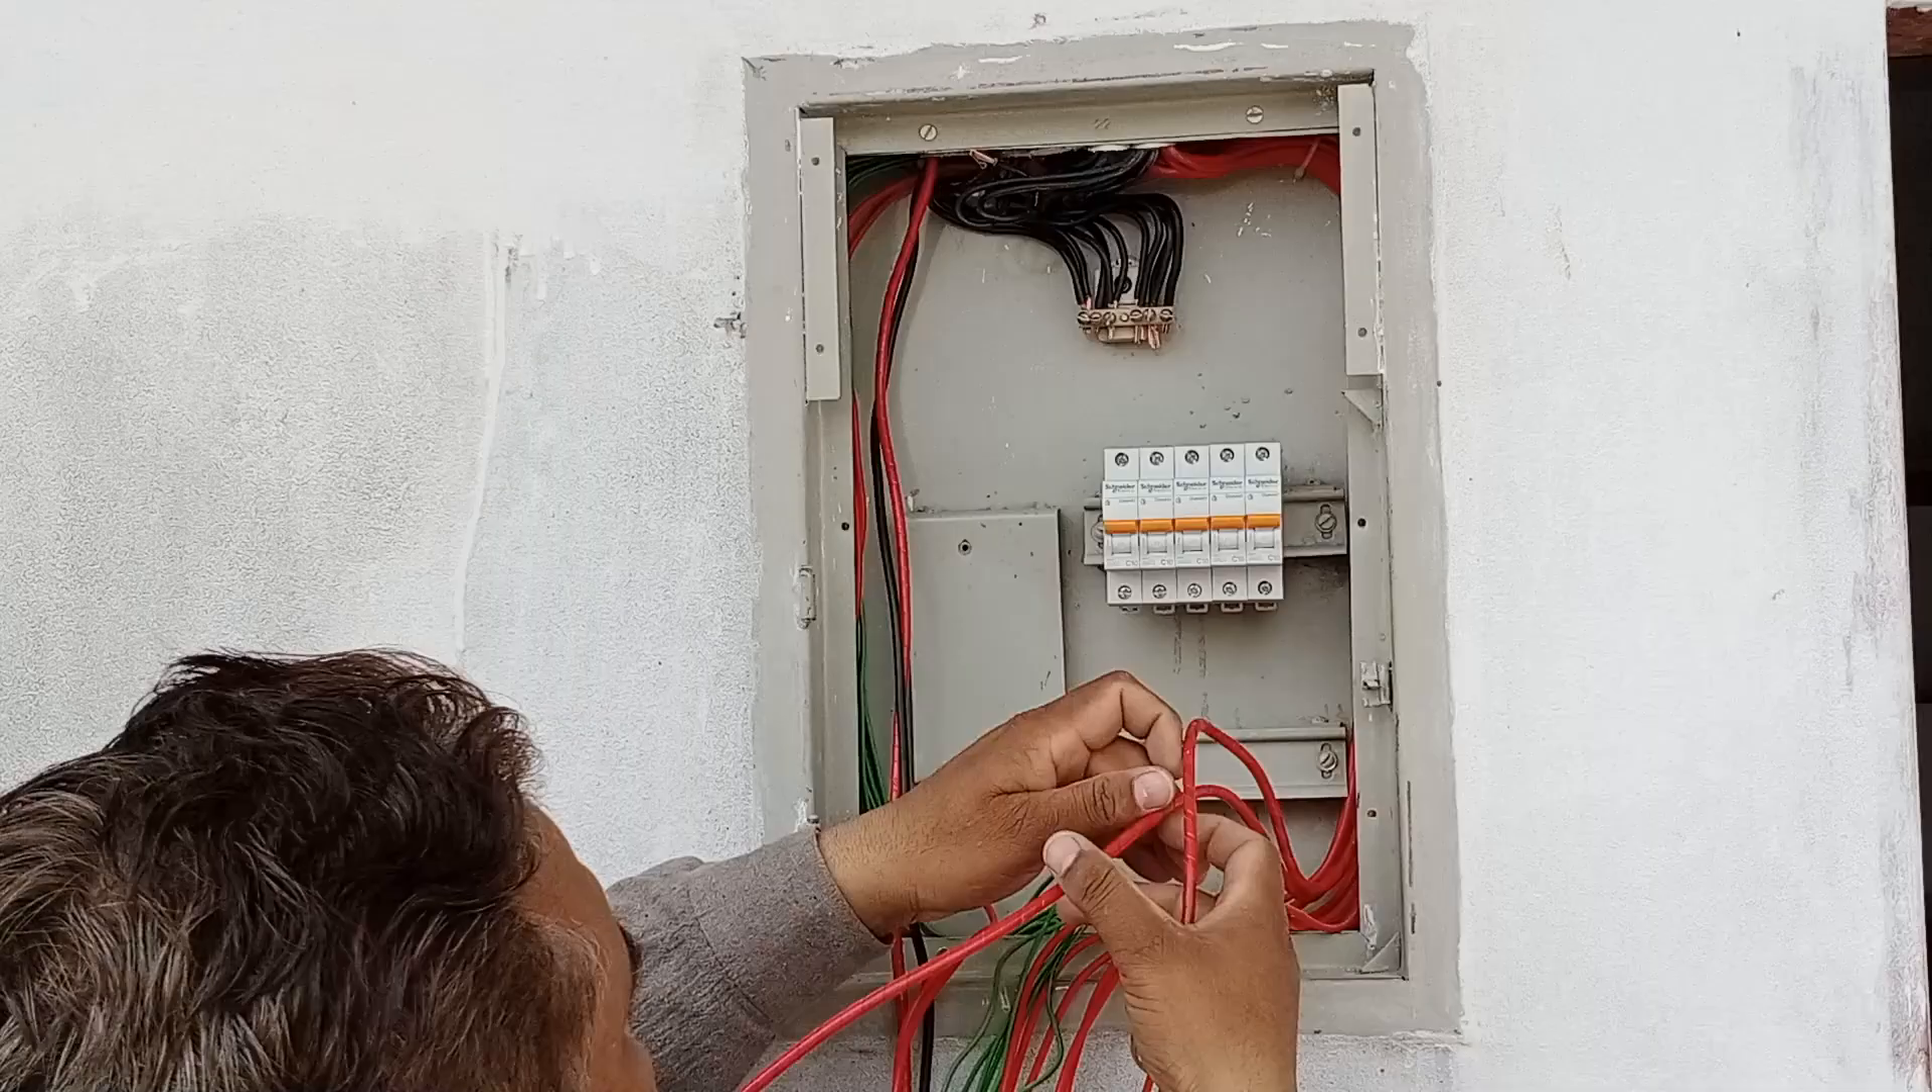As you can see, one column of breakers has been installed, with five breakers in this column, and the remaining breakers will be installed below it.